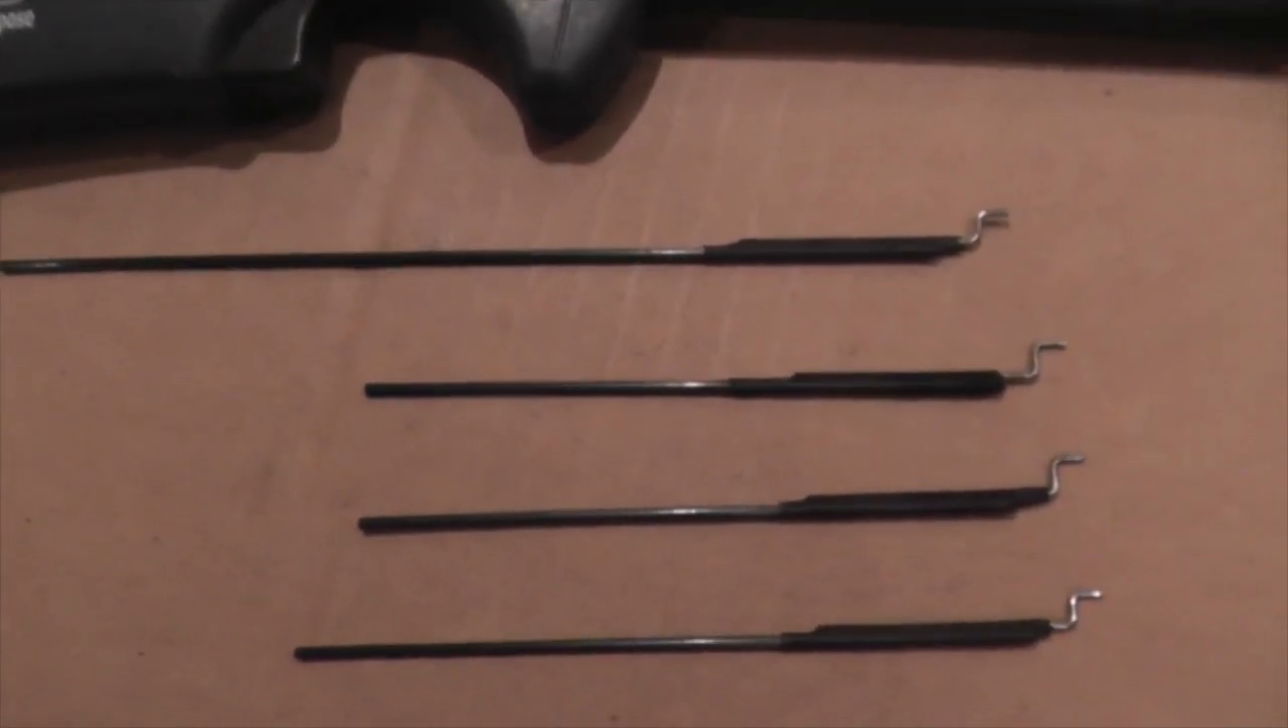And the pushrods are completed. Heat shrink is shrunk.